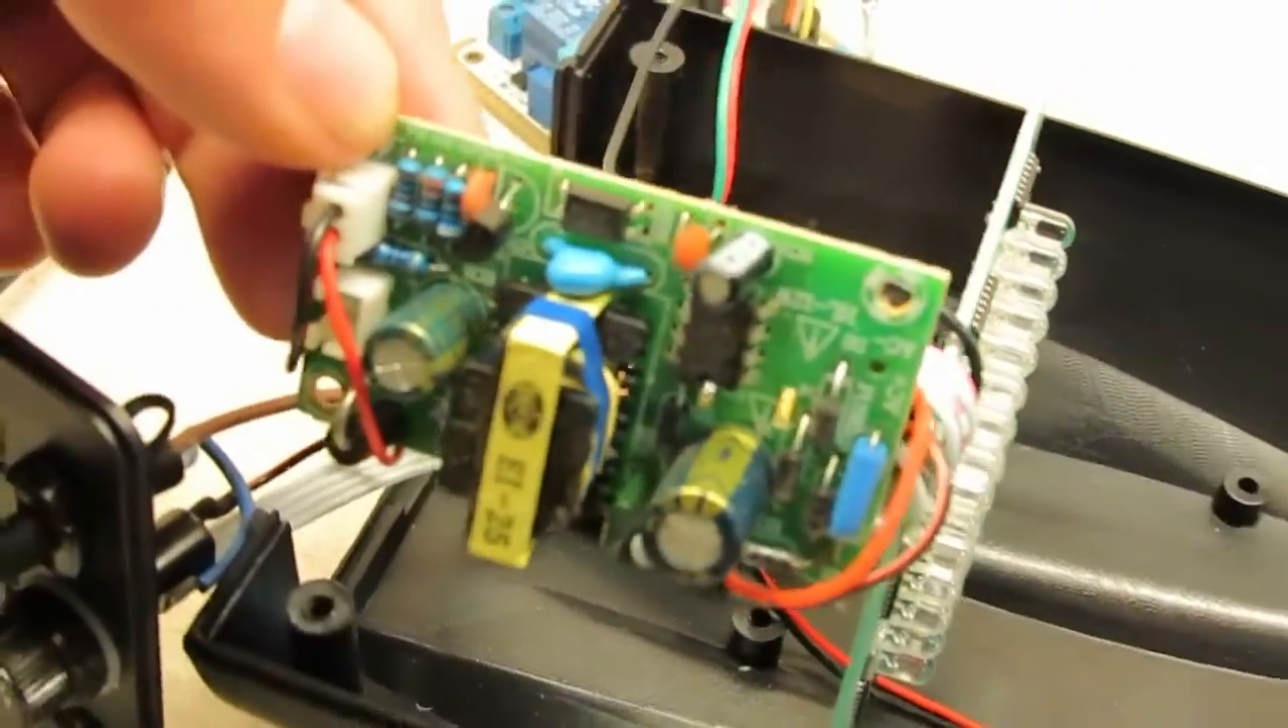What I've done is I've dismounted the power supply.